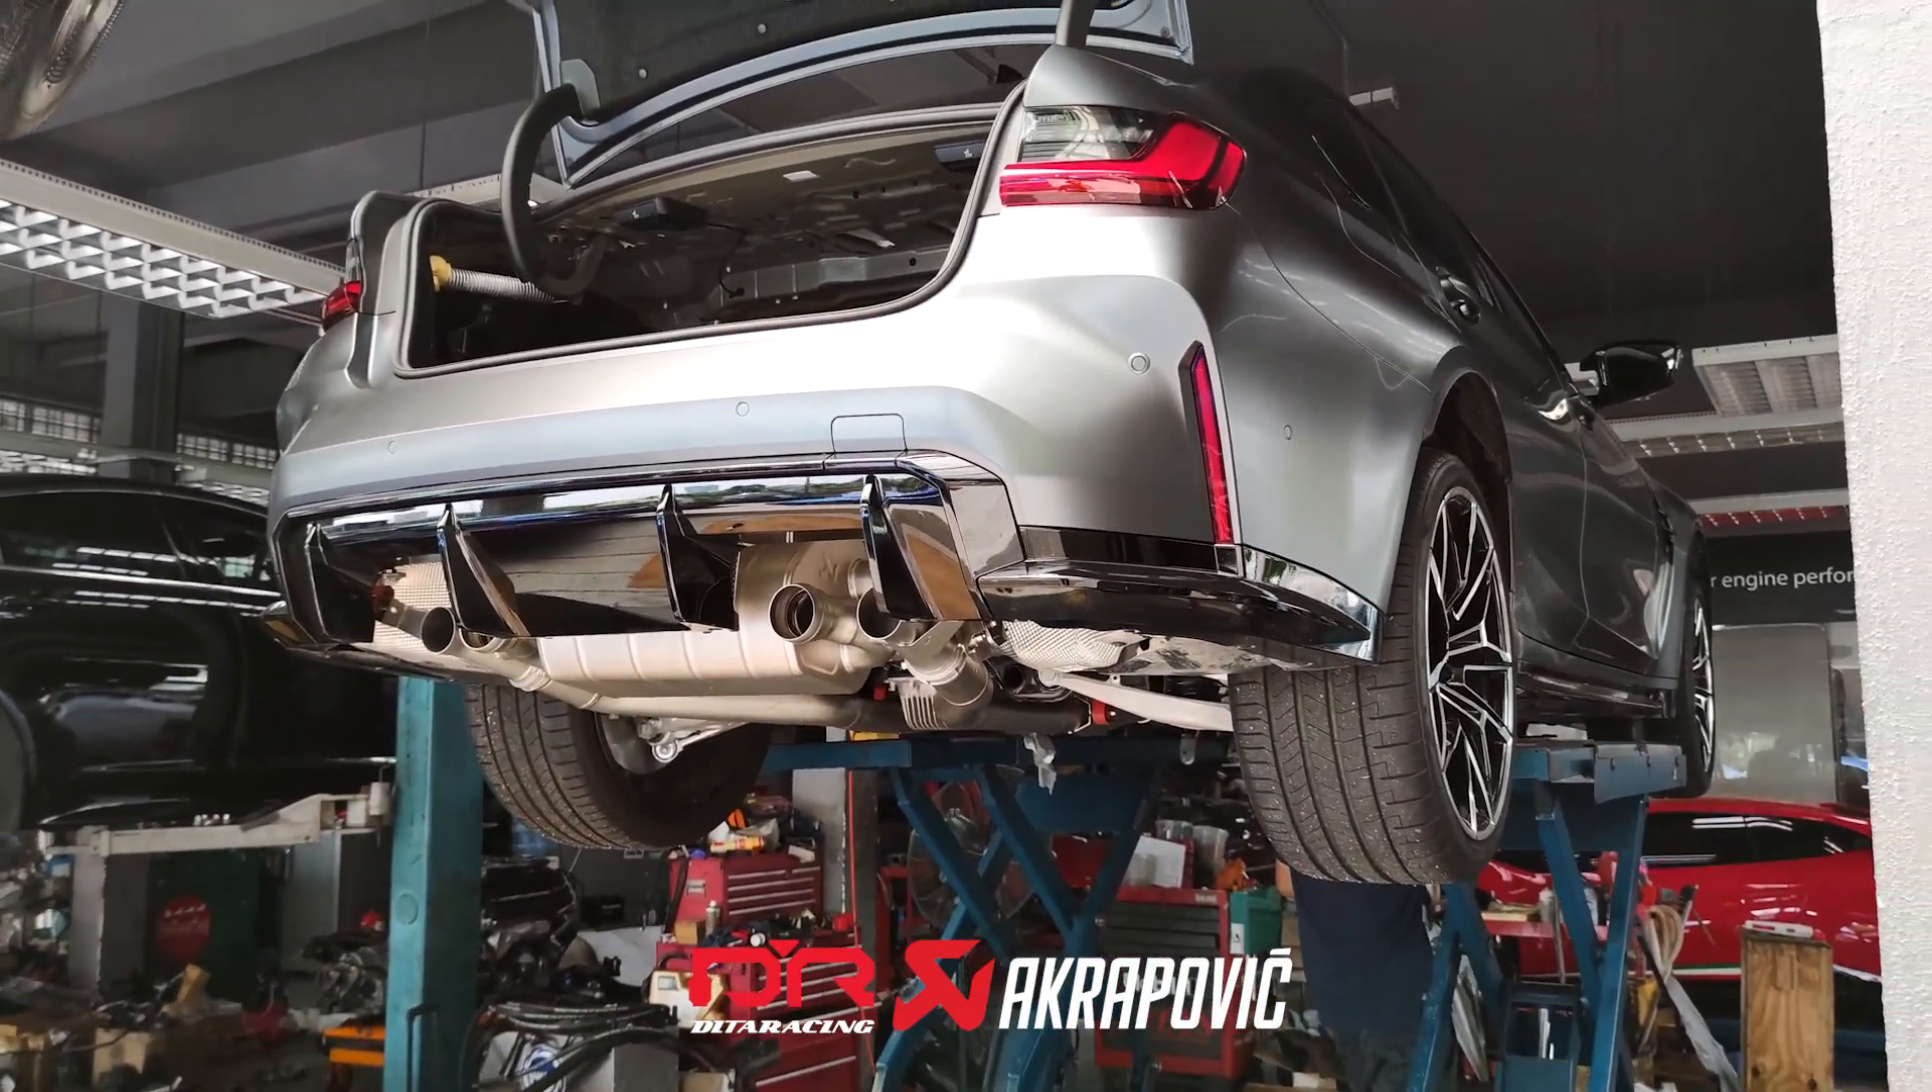We almost completed the installation now. What's left is only the tailpipes to be fitted in.